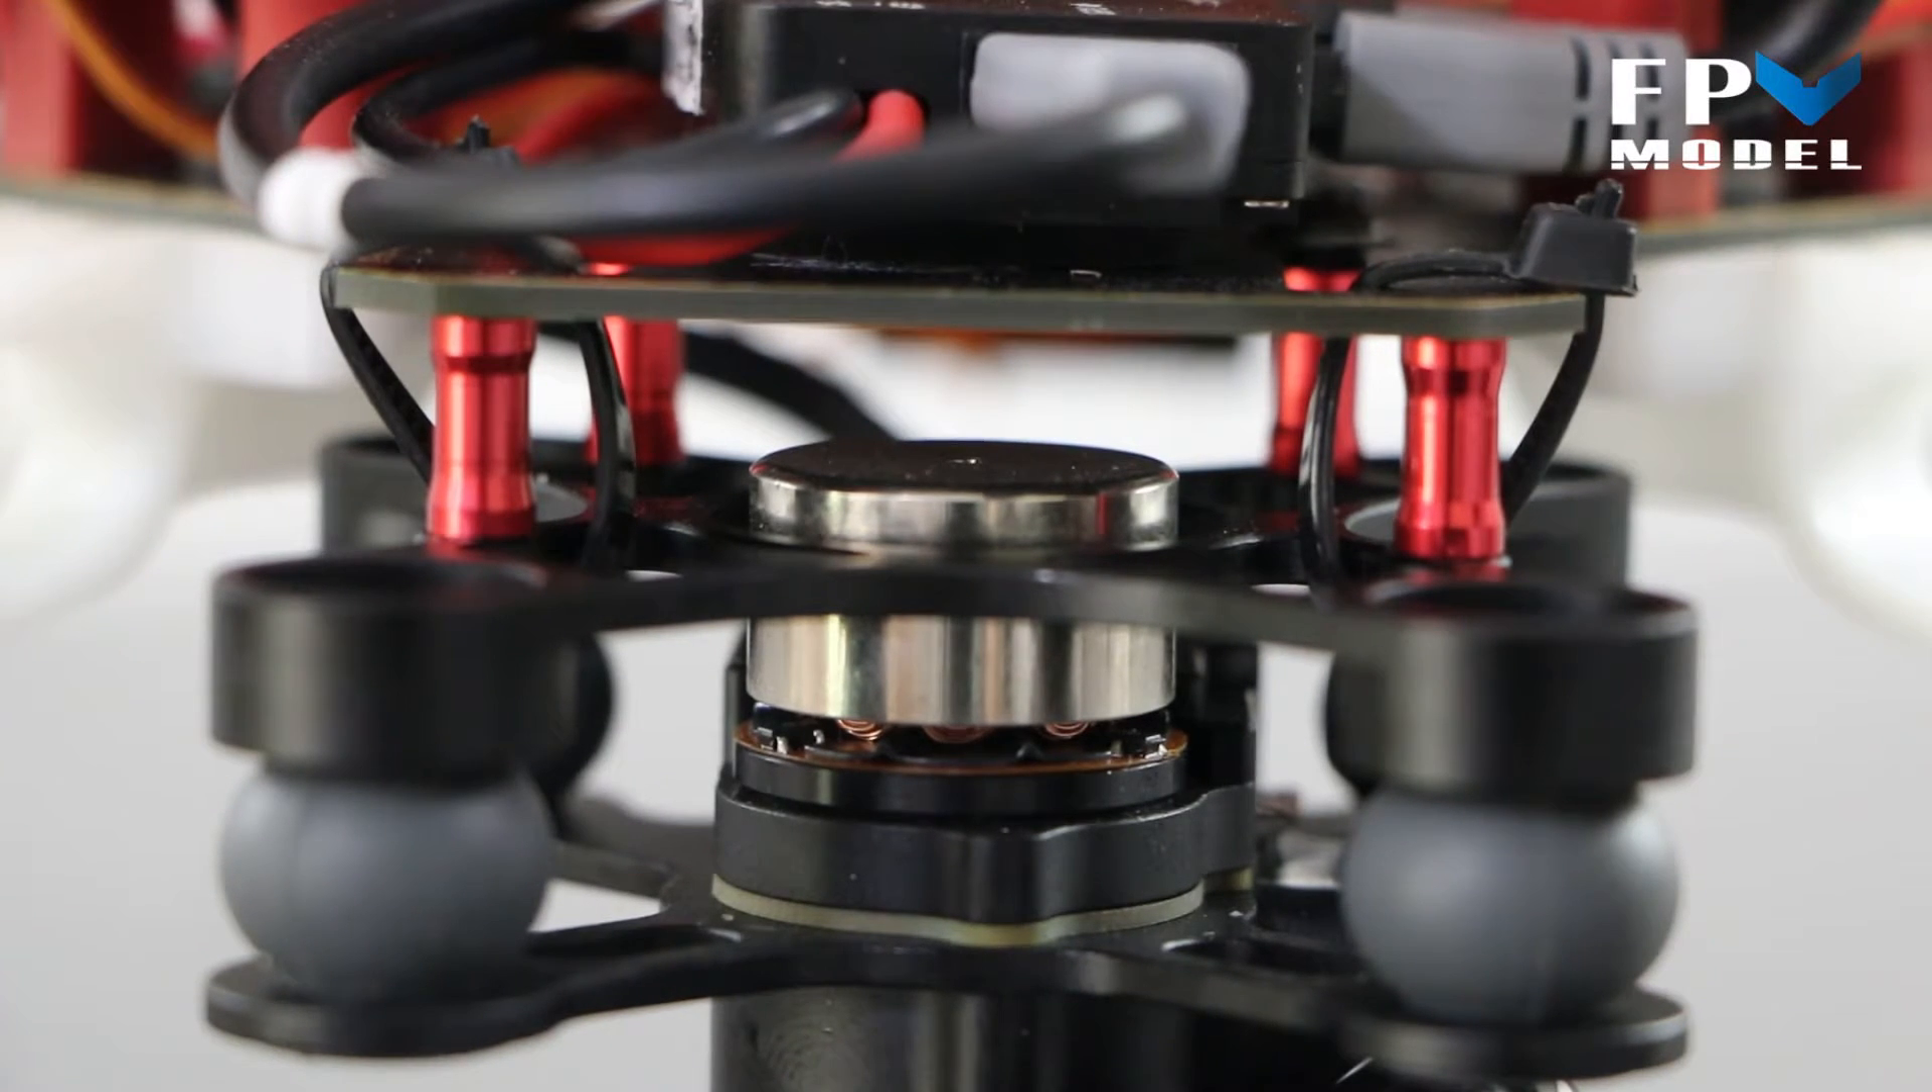Here is our top mounting plate for the 3-axis gimbal the H3 3D the motor comes up just a little bit higher than that top mounting plate does.